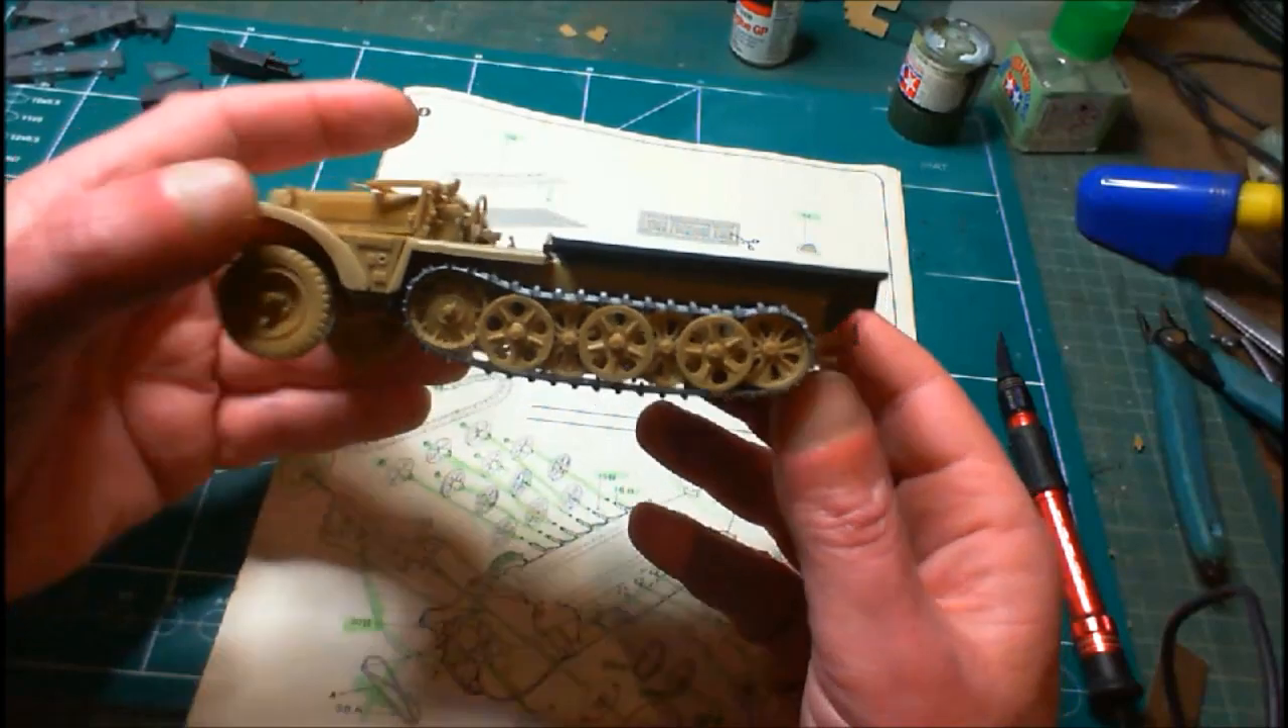I got the wheels in place, as you can see.